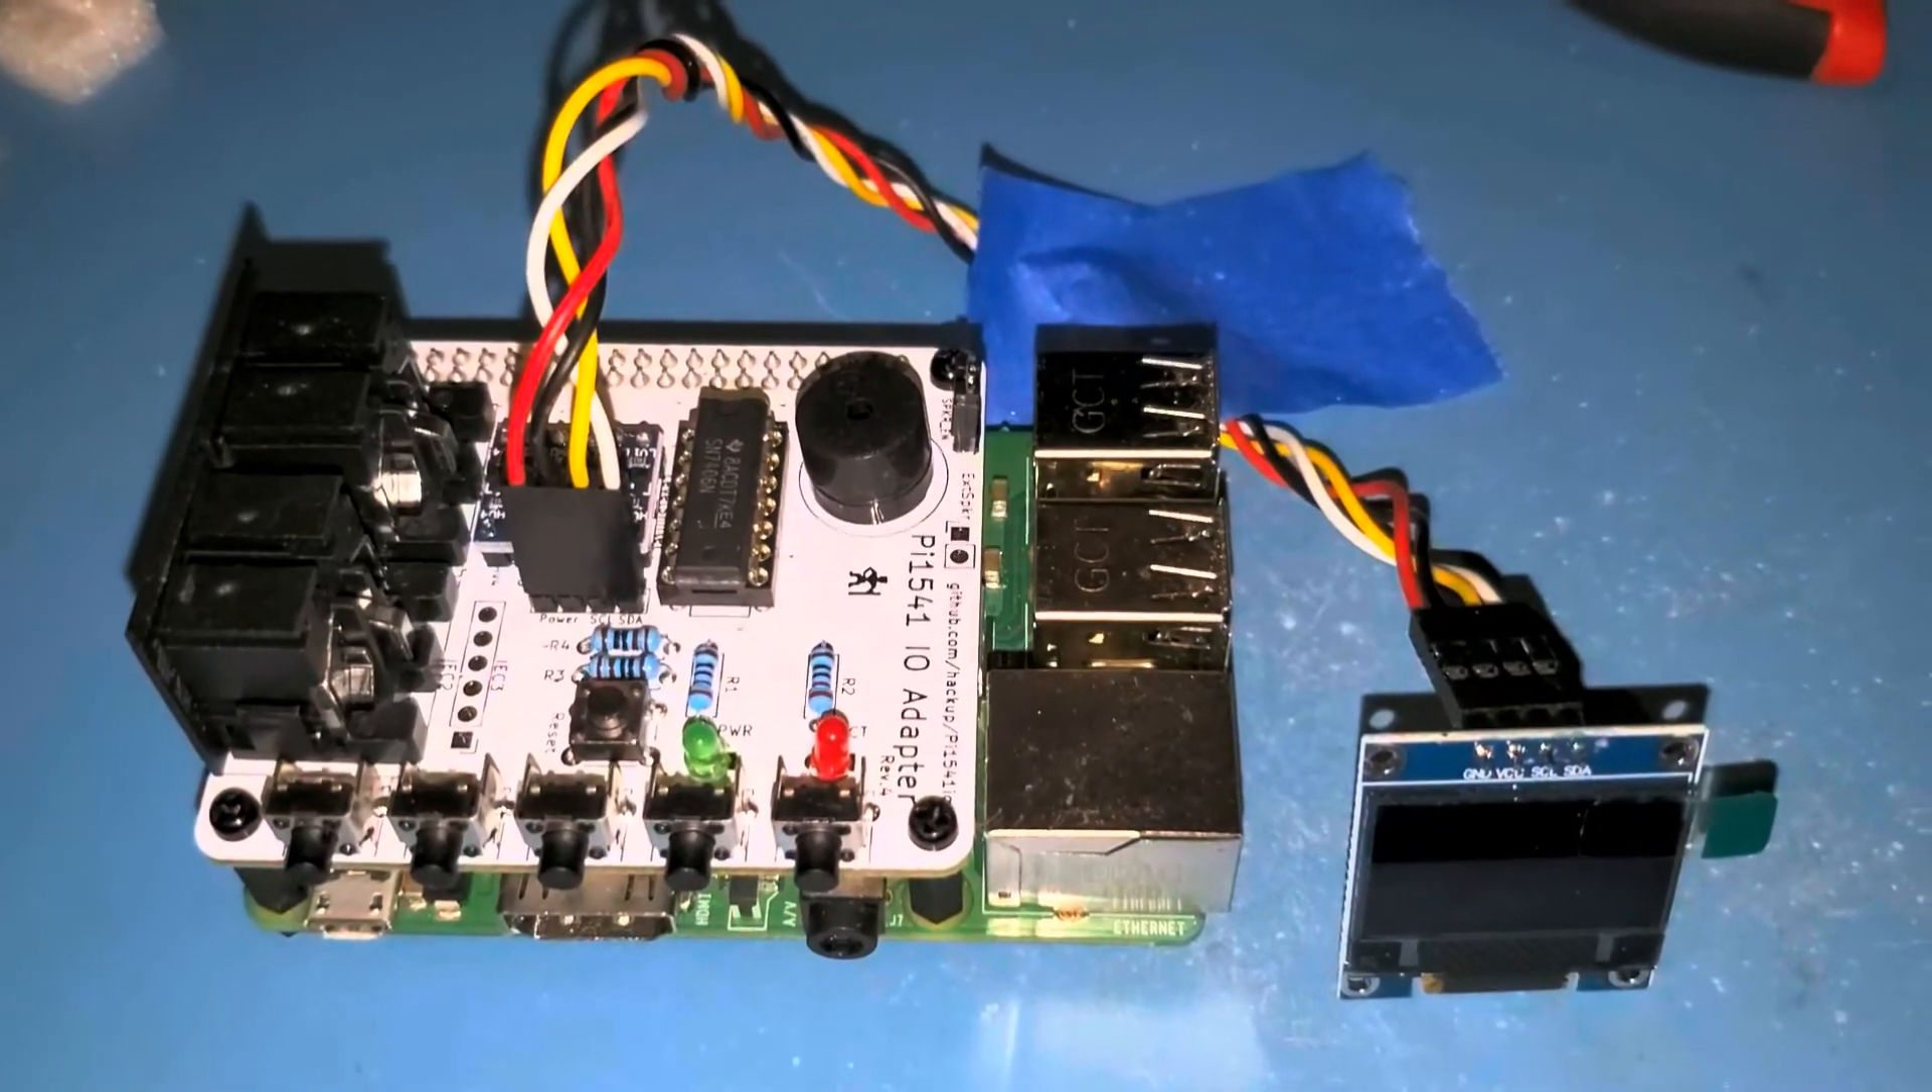The Pi hat is on a Raspberry Pi 3B plus with the standoffs.